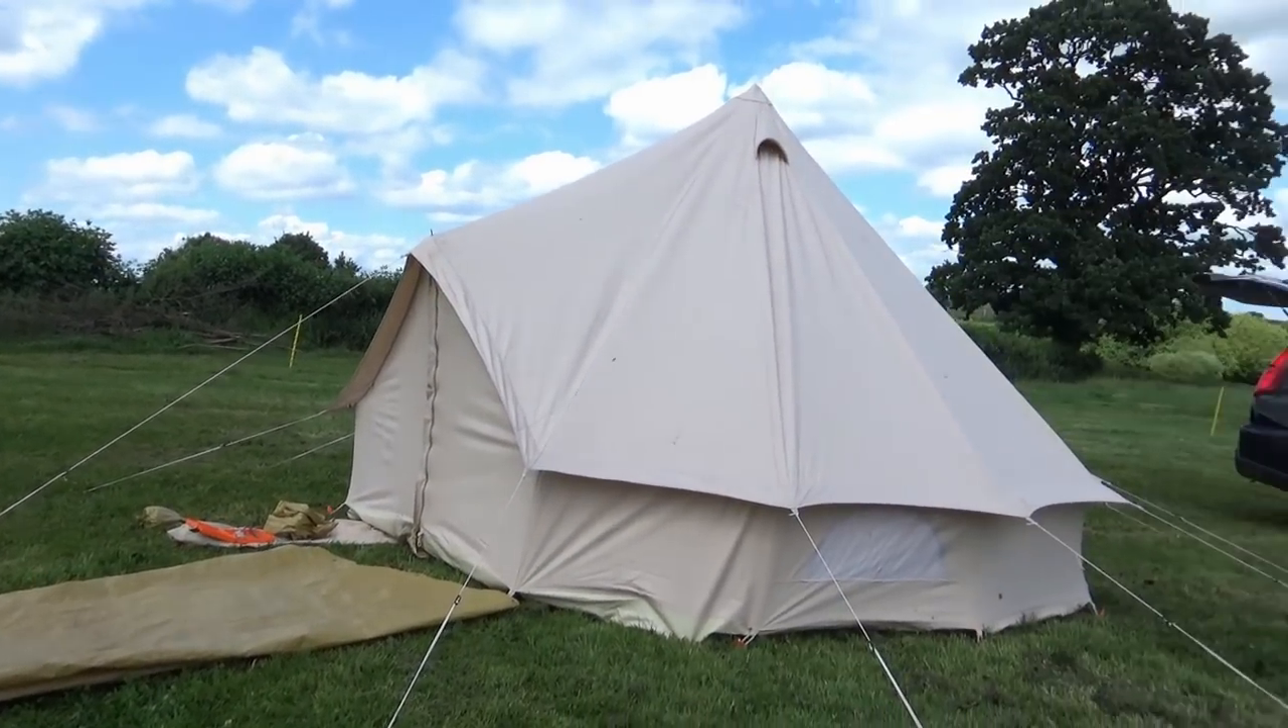Cool and there we have it one bell tent set up.